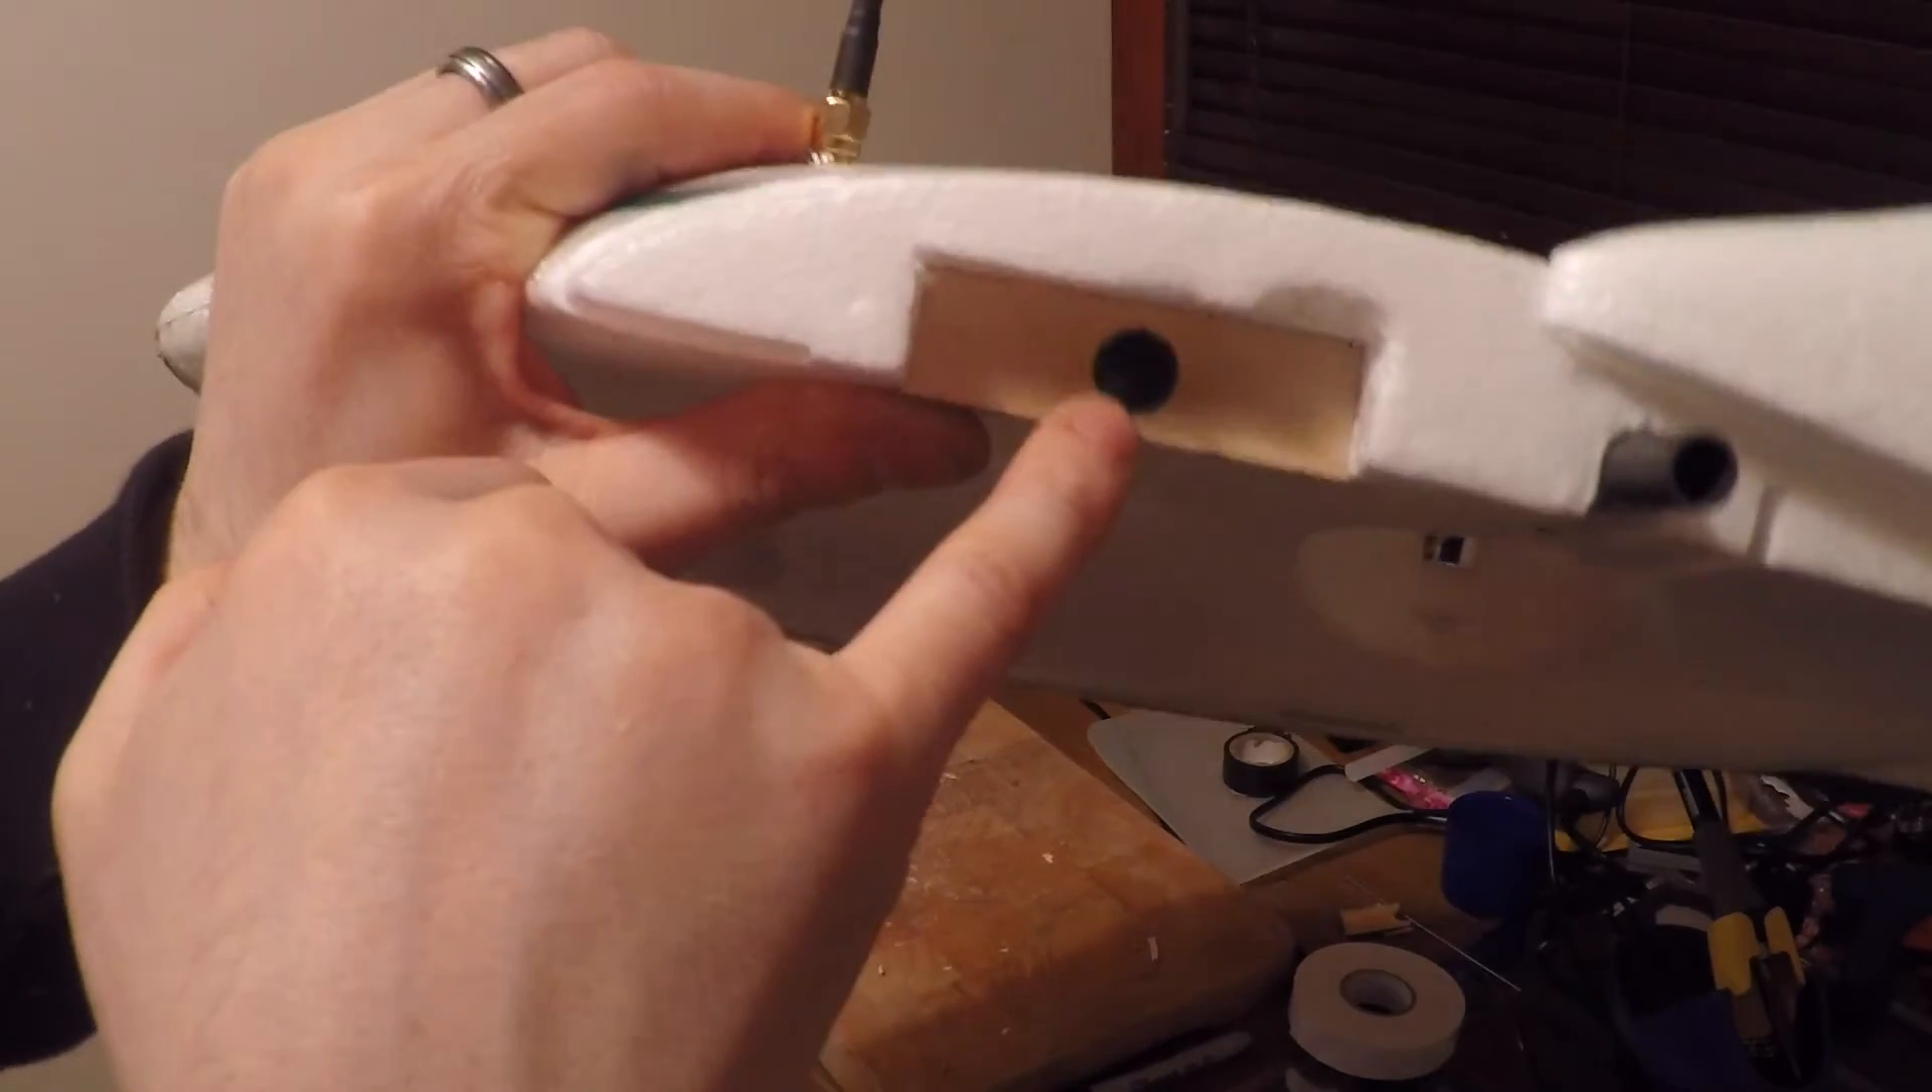I've removed the encapsulated nut and I've drilled out a 12mm hole.